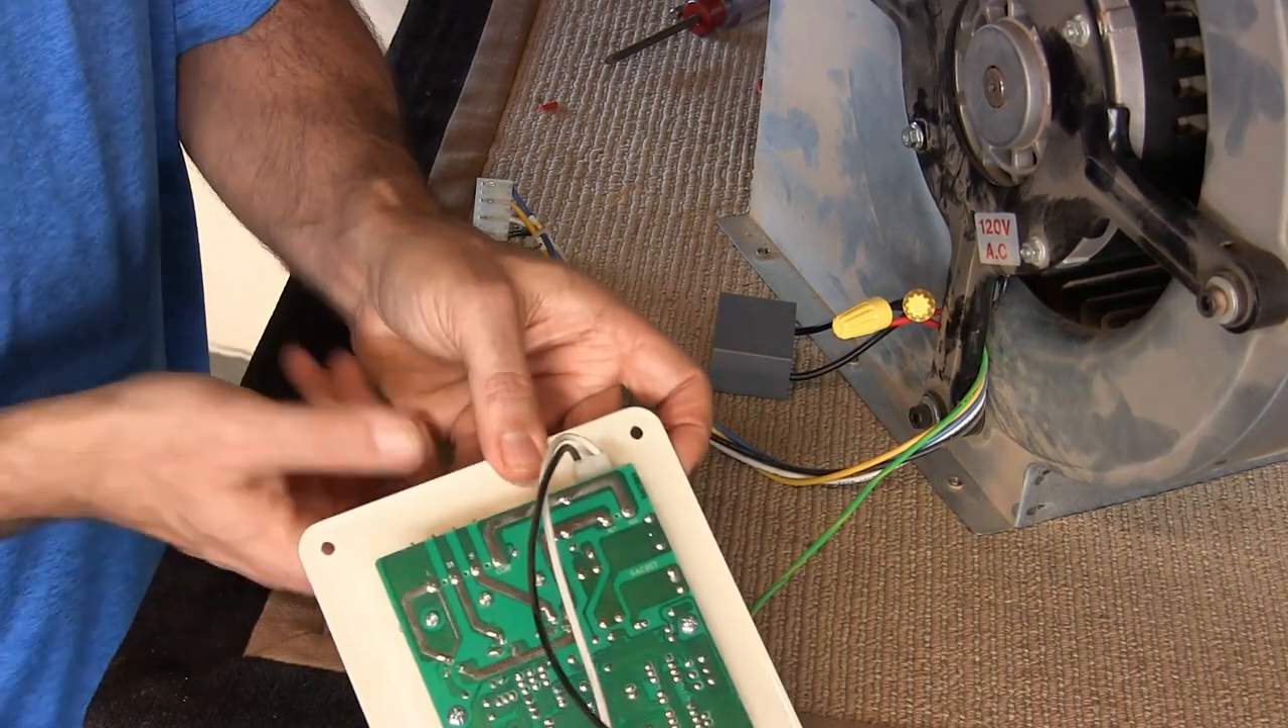So now we have the controller out.